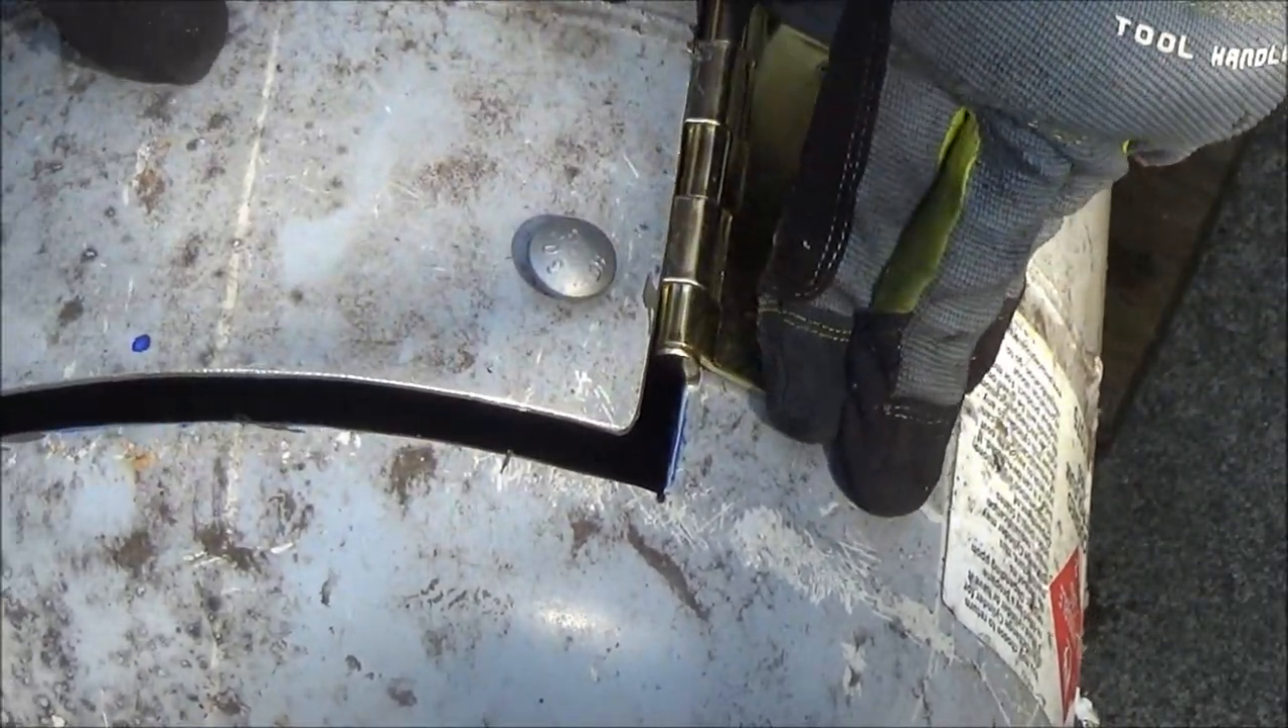Now as you can see, there's a little bit of a gap there.